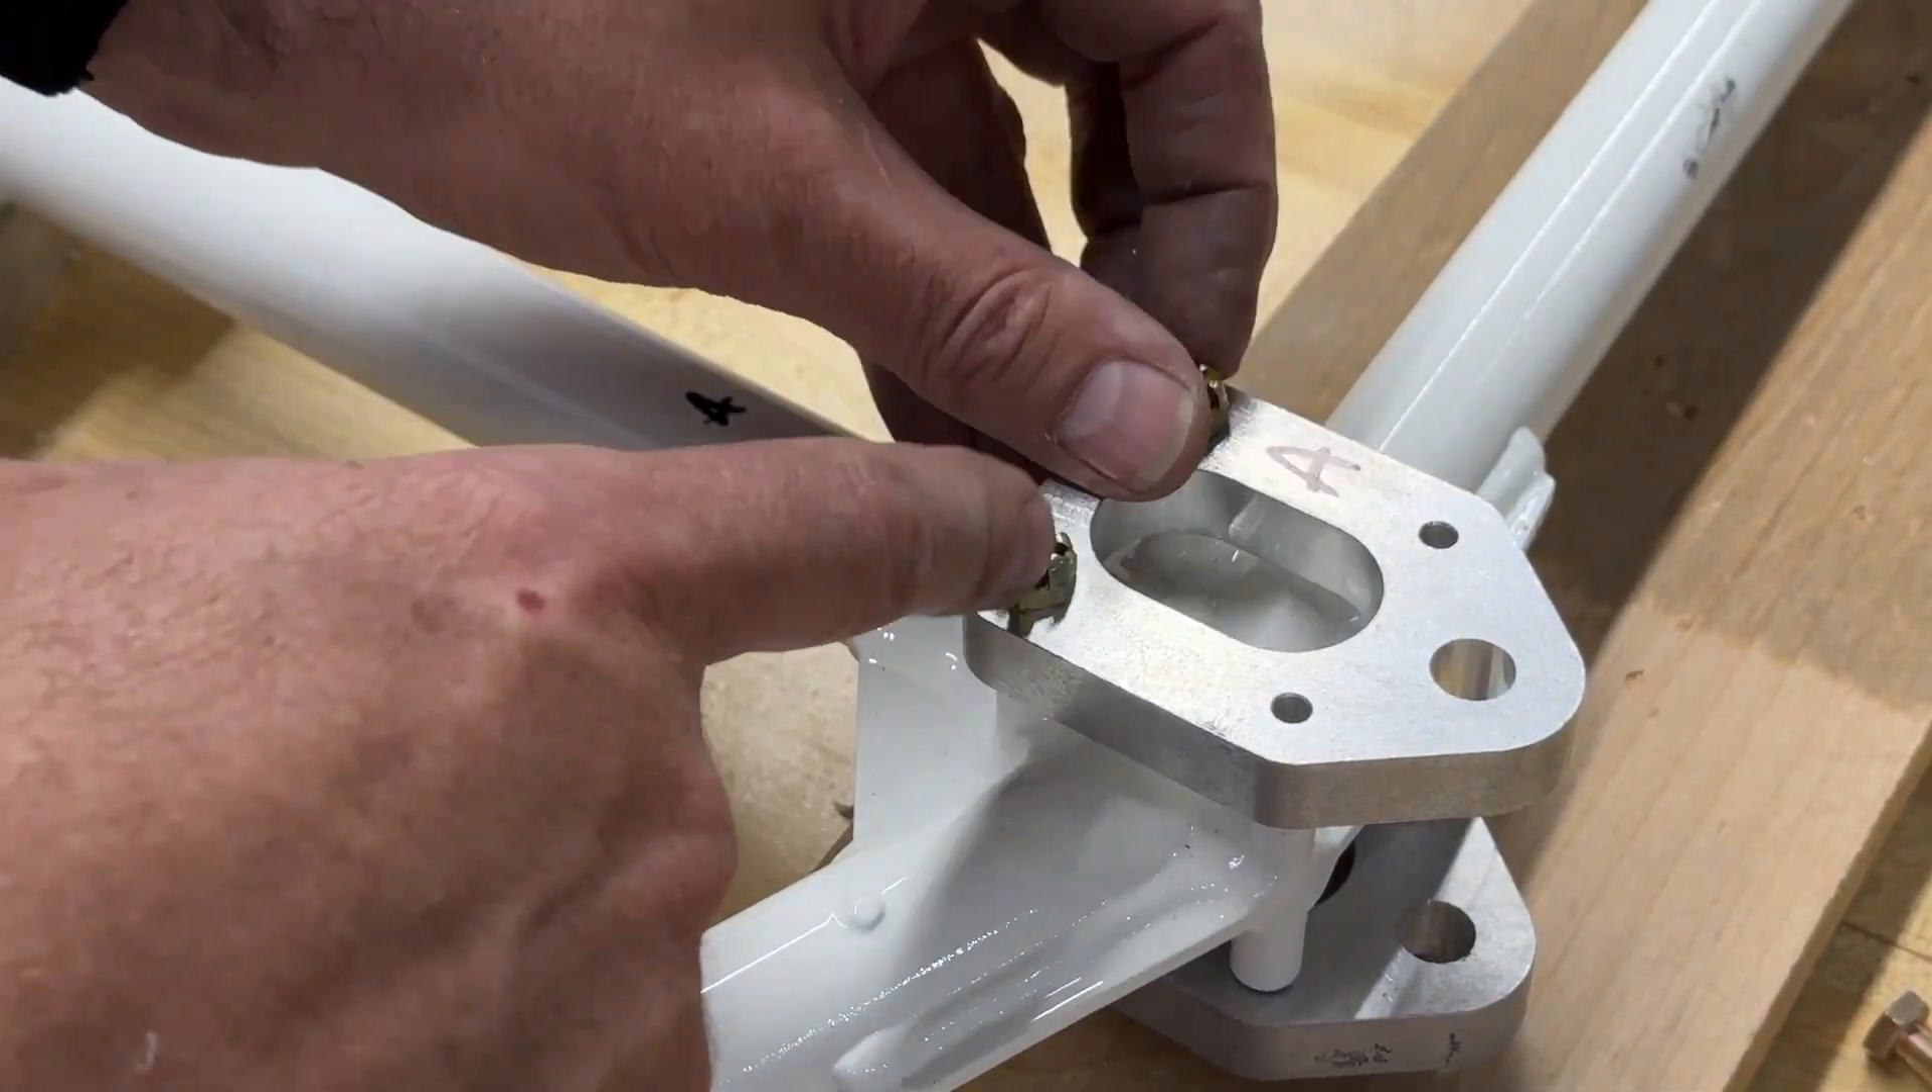I'm just temporarily using castle nuts here just because they're easy to finger tighten I will put the proper washers and nuts on after.